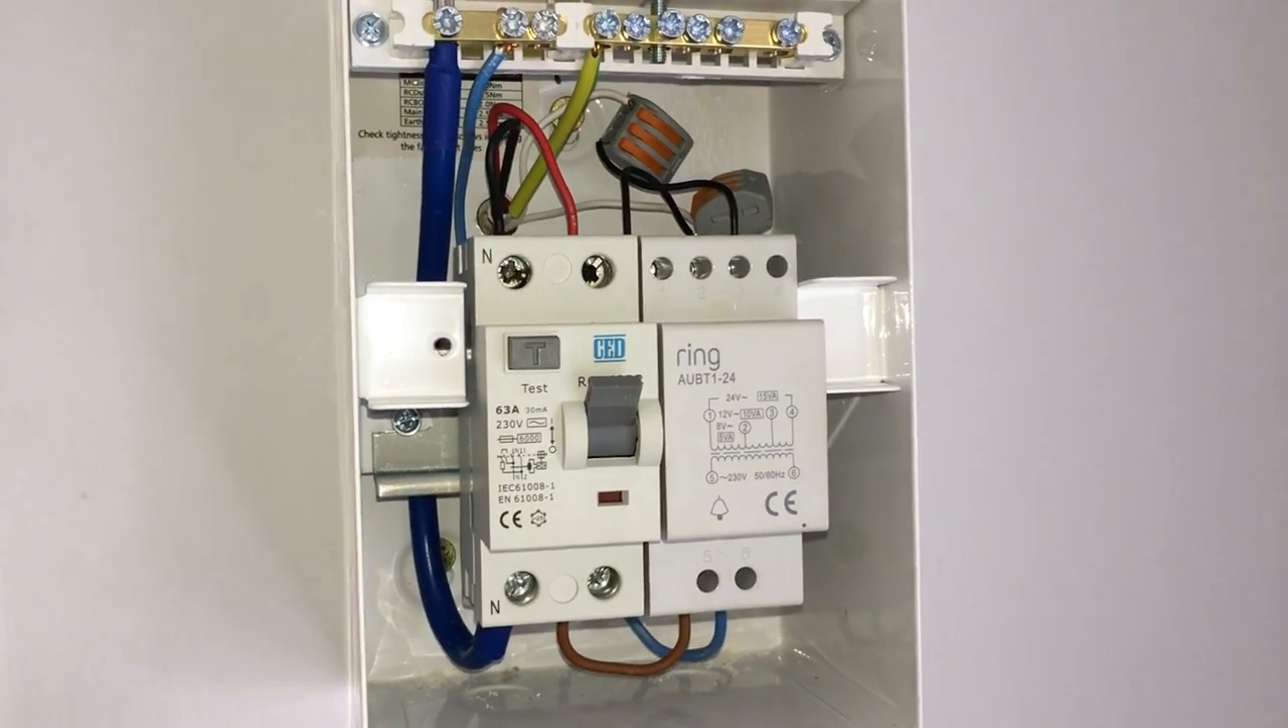As you can see that's the black and red cables. They go into the top of the main RCD unit there that comes with the garage power supply.